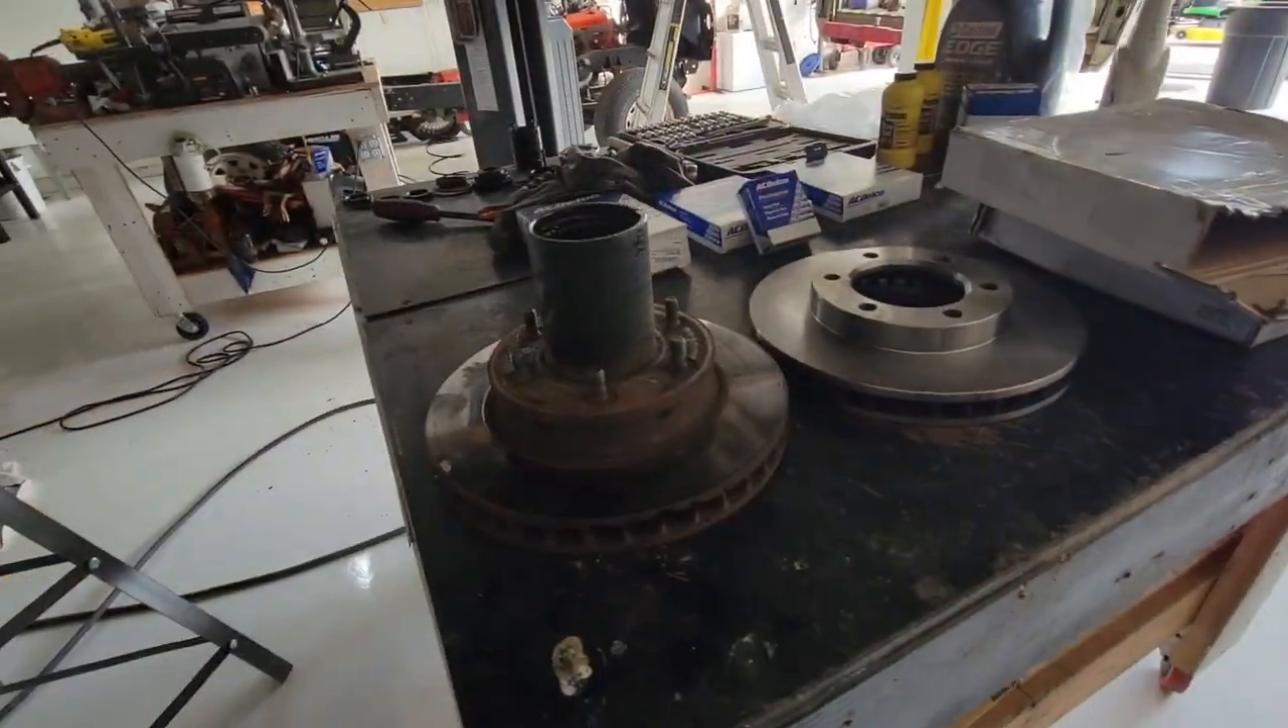Um, and there's the hub. It is off.